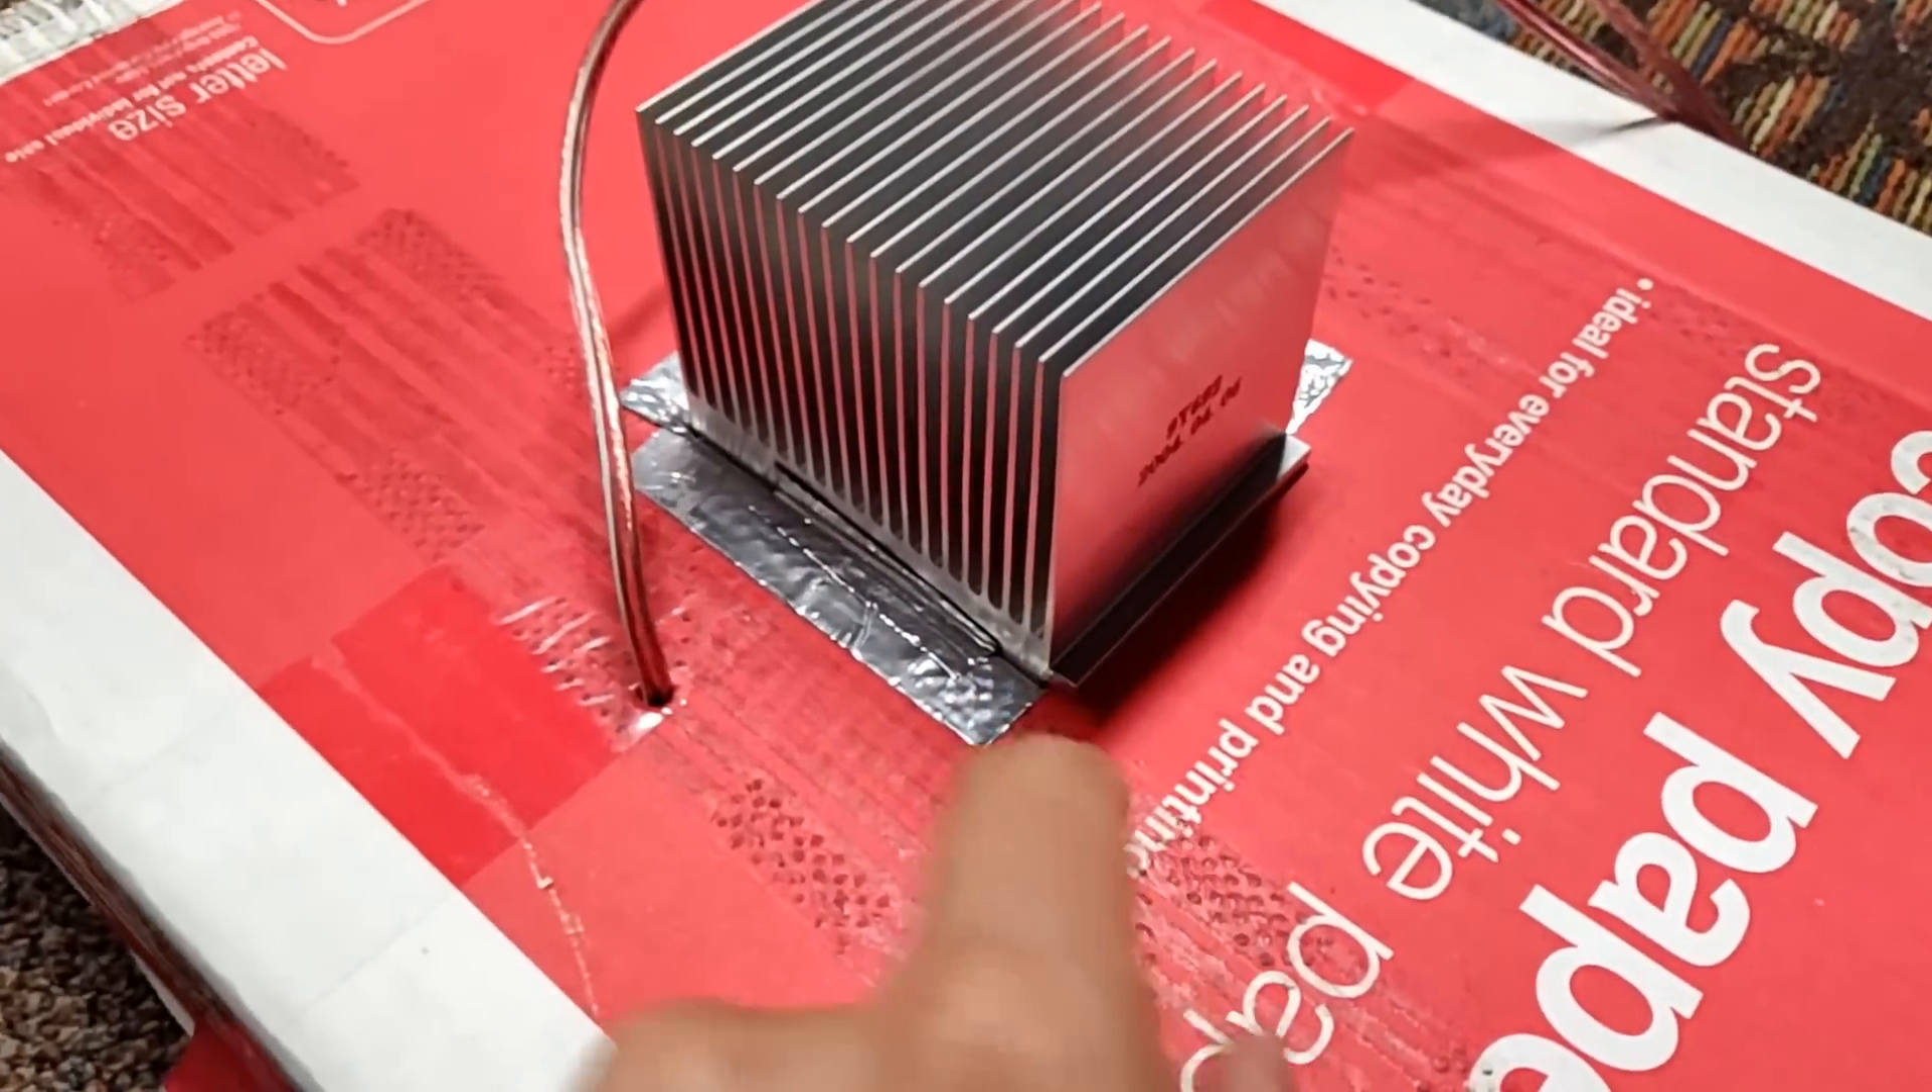And looking on the top side, the heat sink is just sort of taped on.